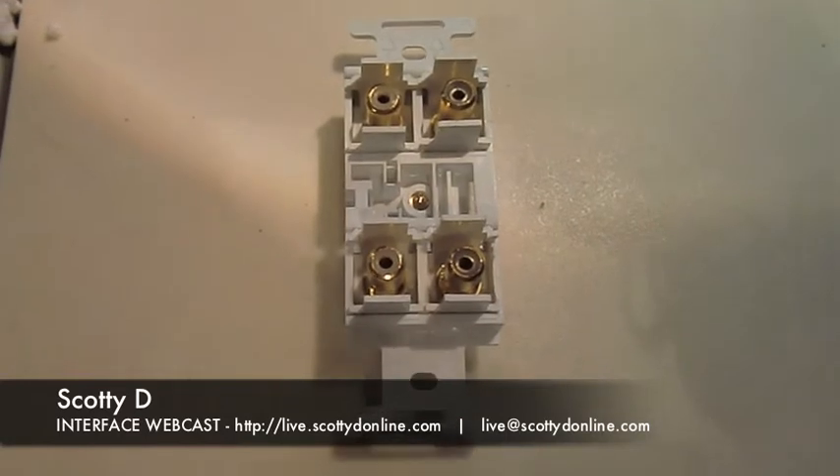All right we have all four RCA jacks installed into the four port duplex insert from Leviton.